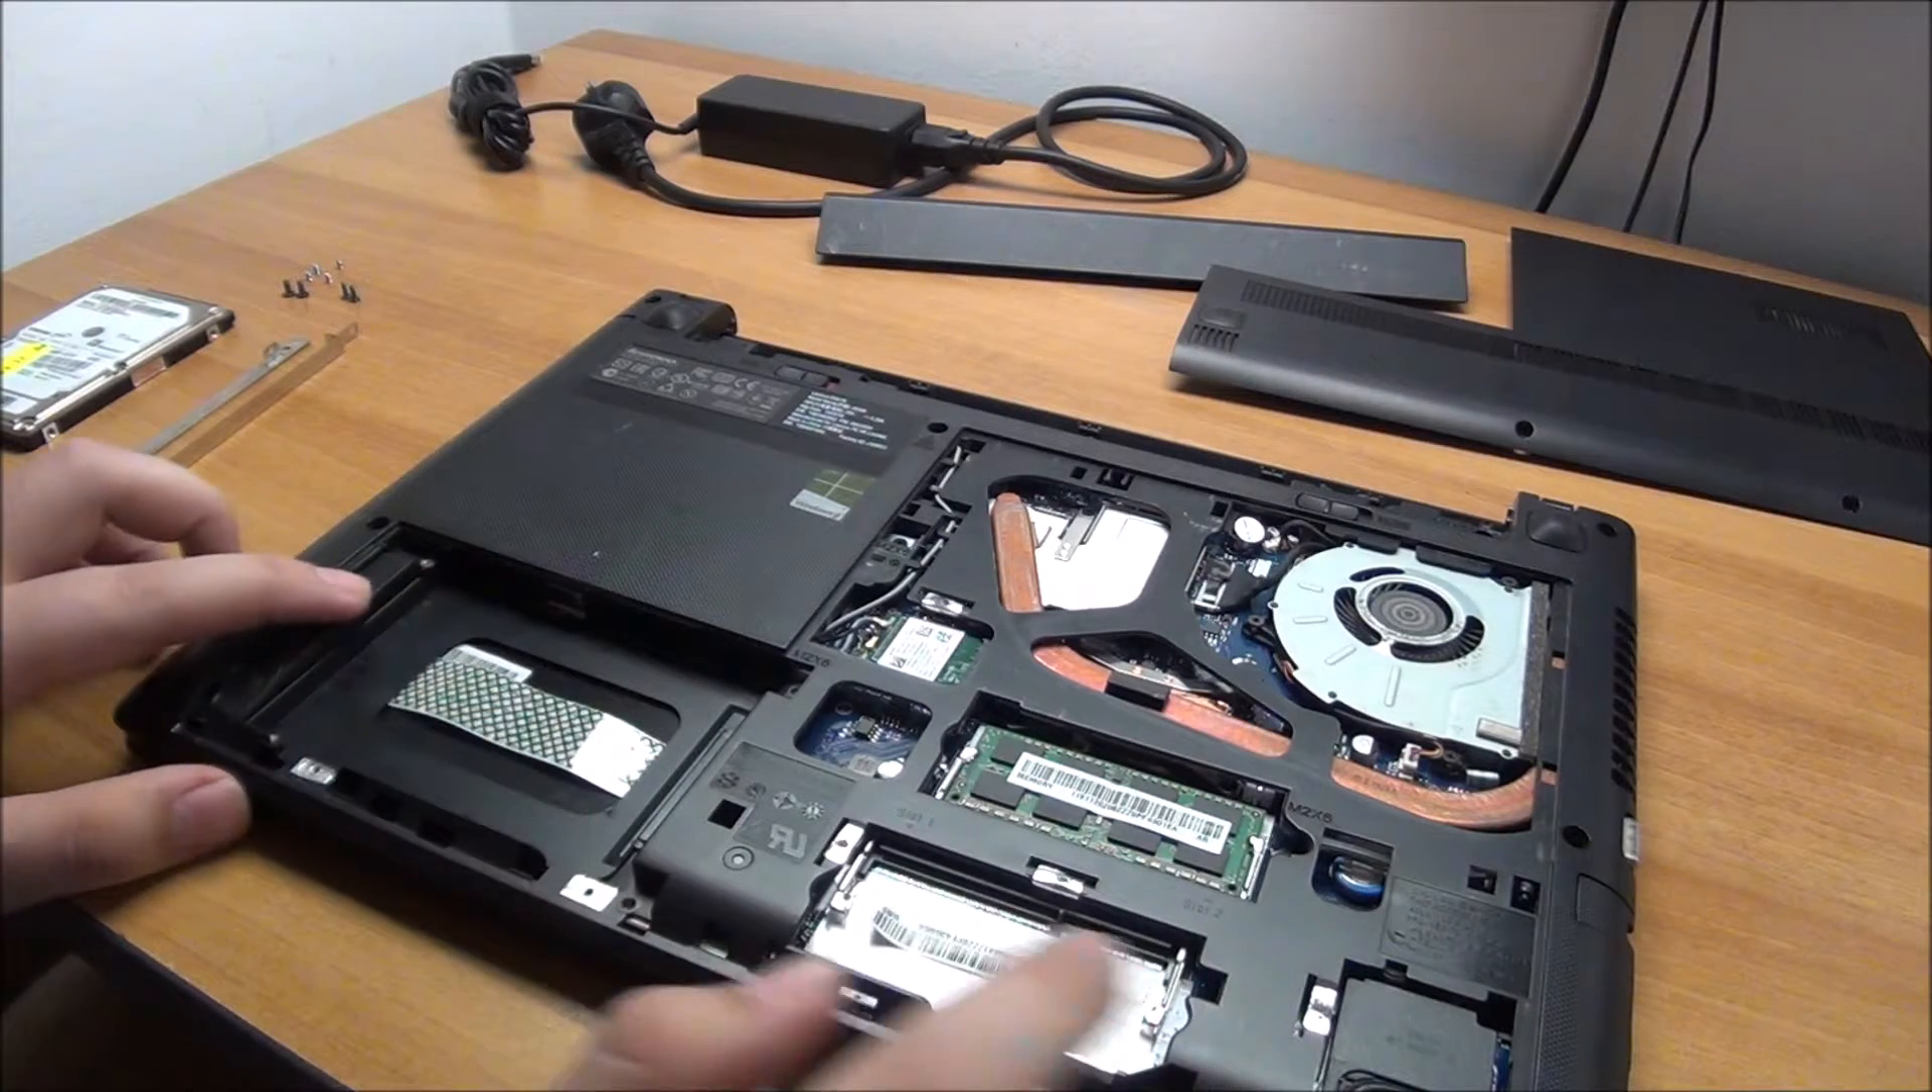So, yeah, this is the place for the hard drive, again, mine is obviously already taken out.